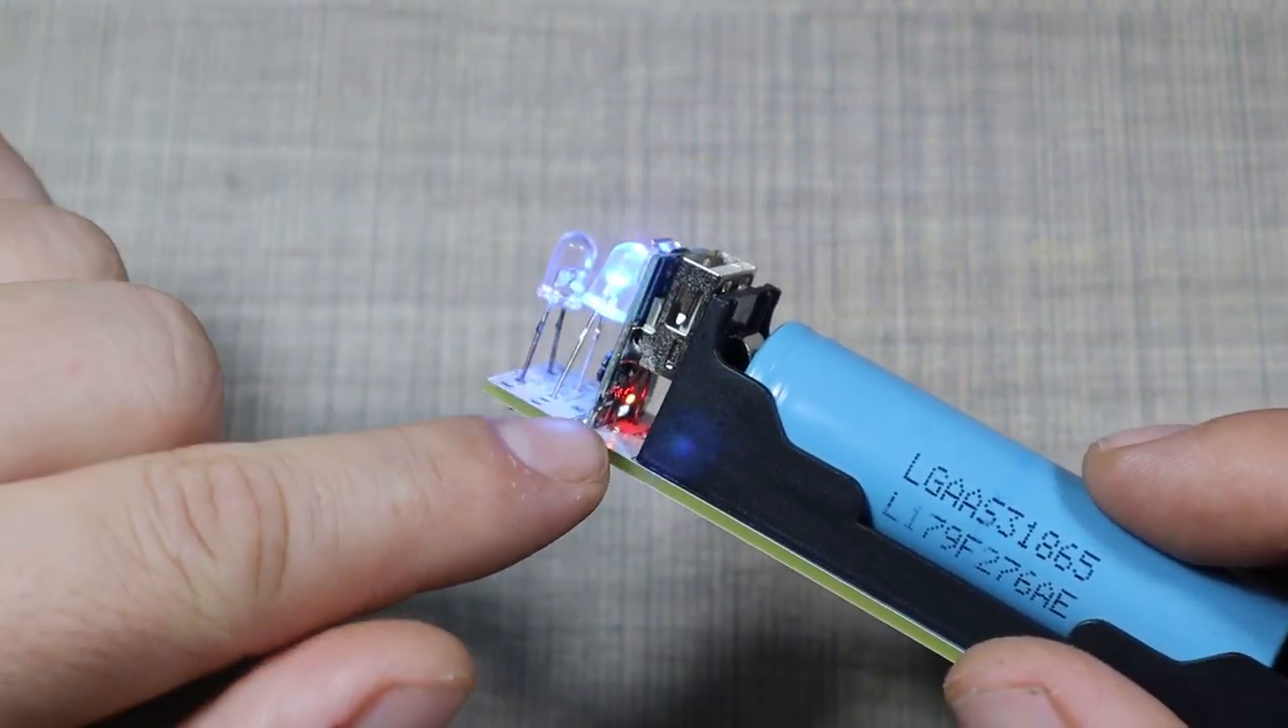As you can see, I've just press fitted two of these flashing LEDs that I used in that play button that I've made earlier where I had the same setup where the idea originated.